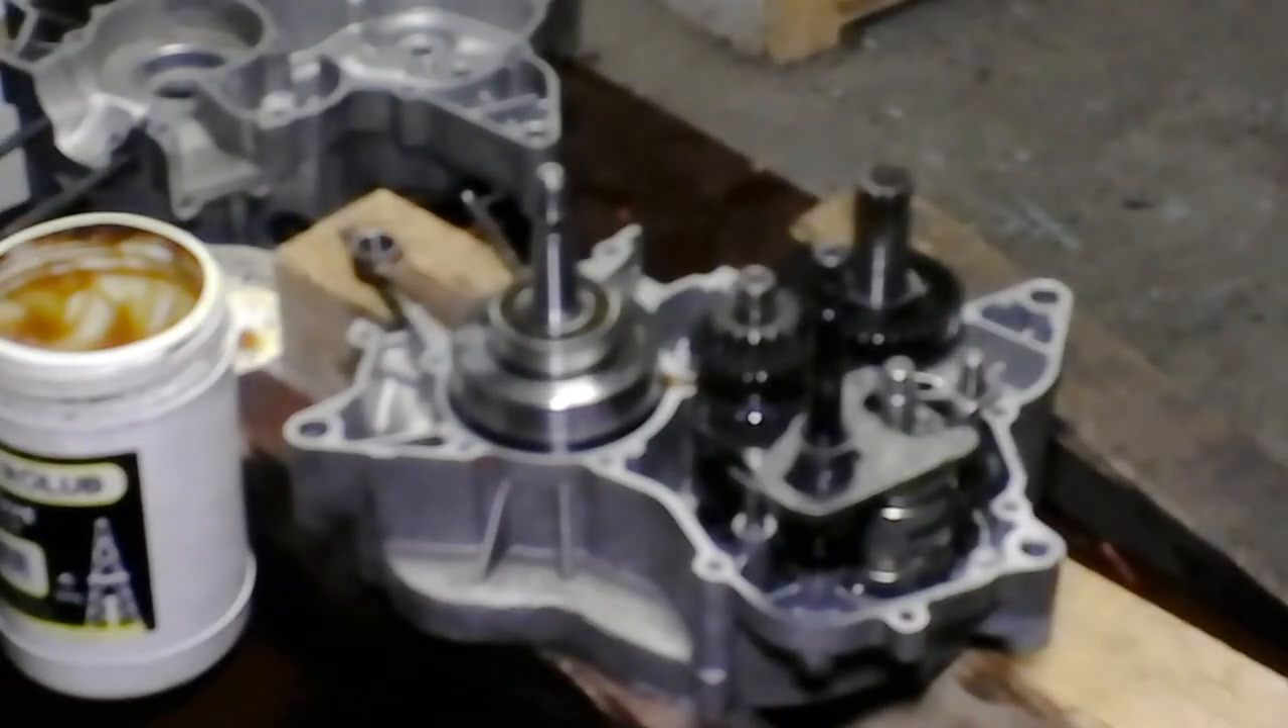Le carter n'est pas mis, les axes ne sont pas maintenus.